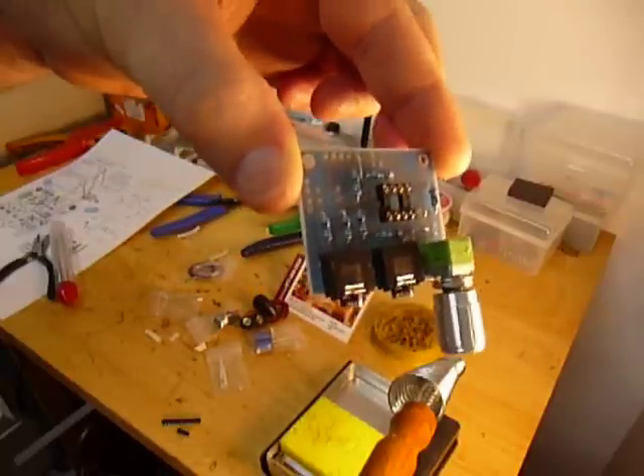The volume pot is now on there.